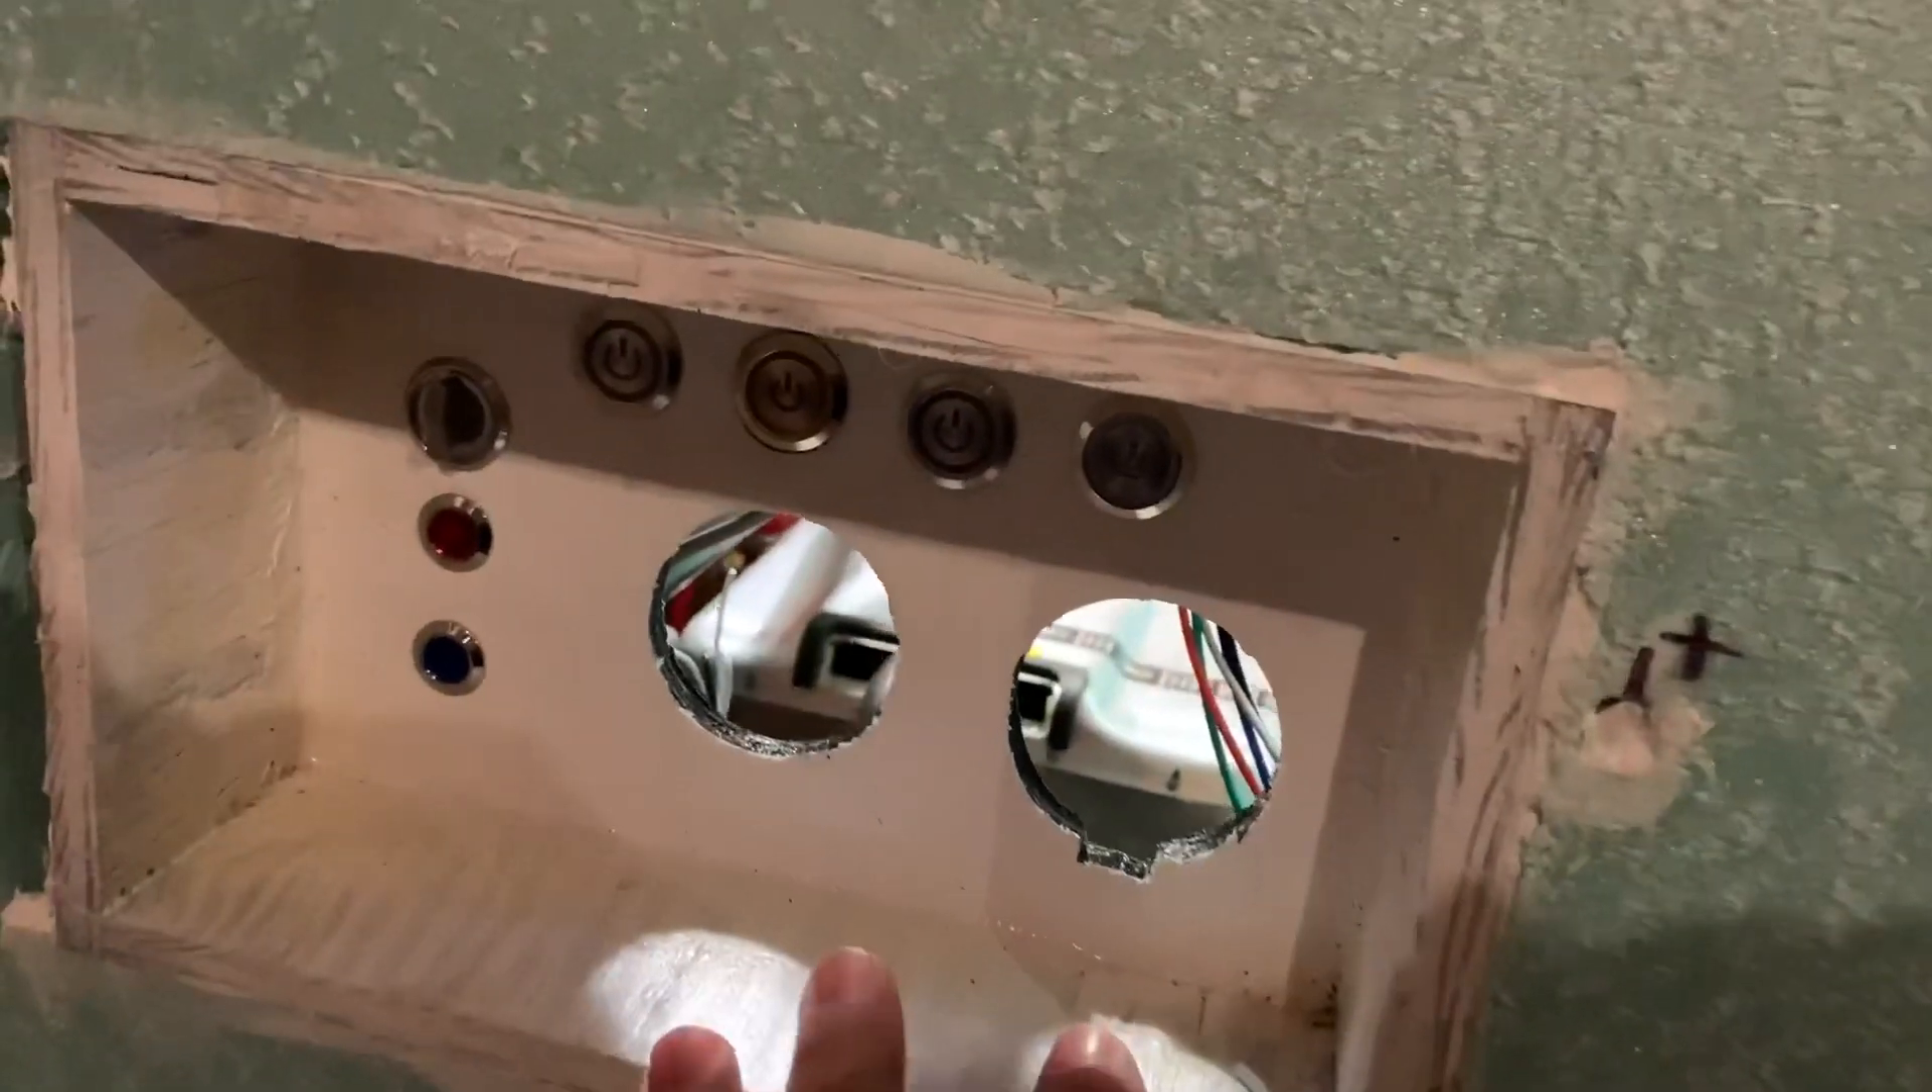I haven't put in my plugs here yet.